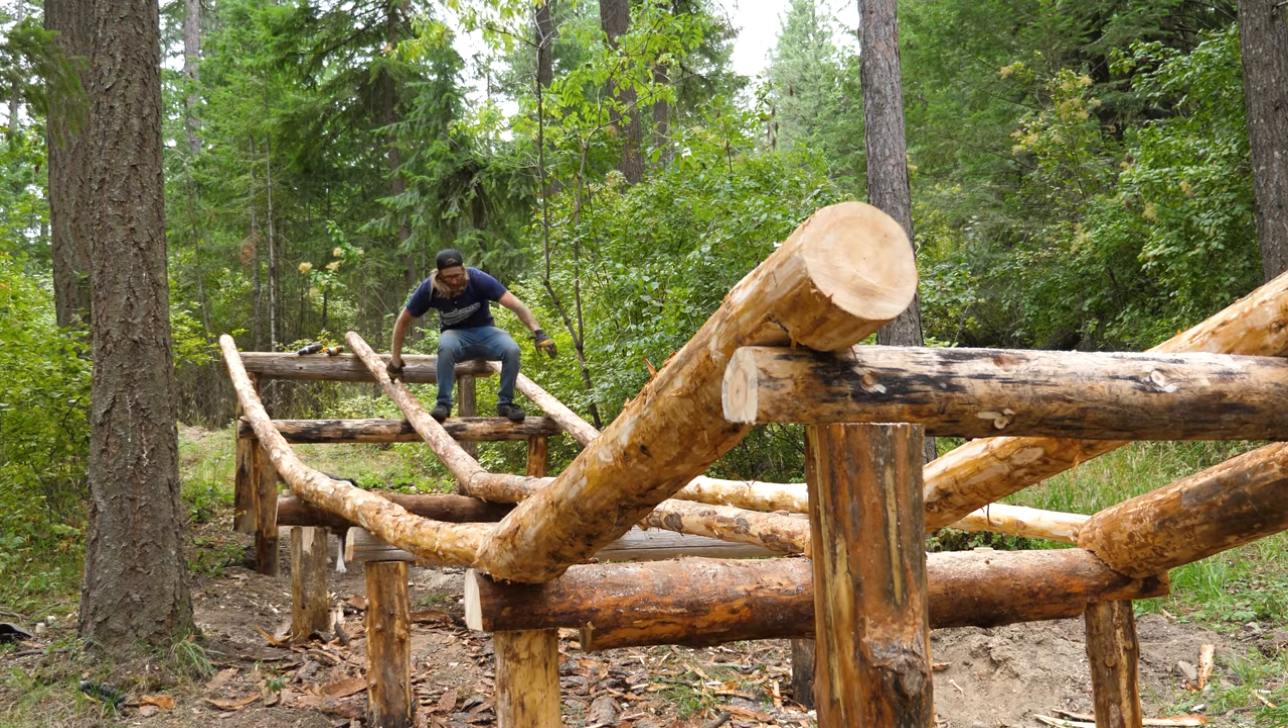After repeating the step six times and making sure everything wasn't too far off in measurement, we're done with framing in our whale tail and can get started on putting the deck on top.